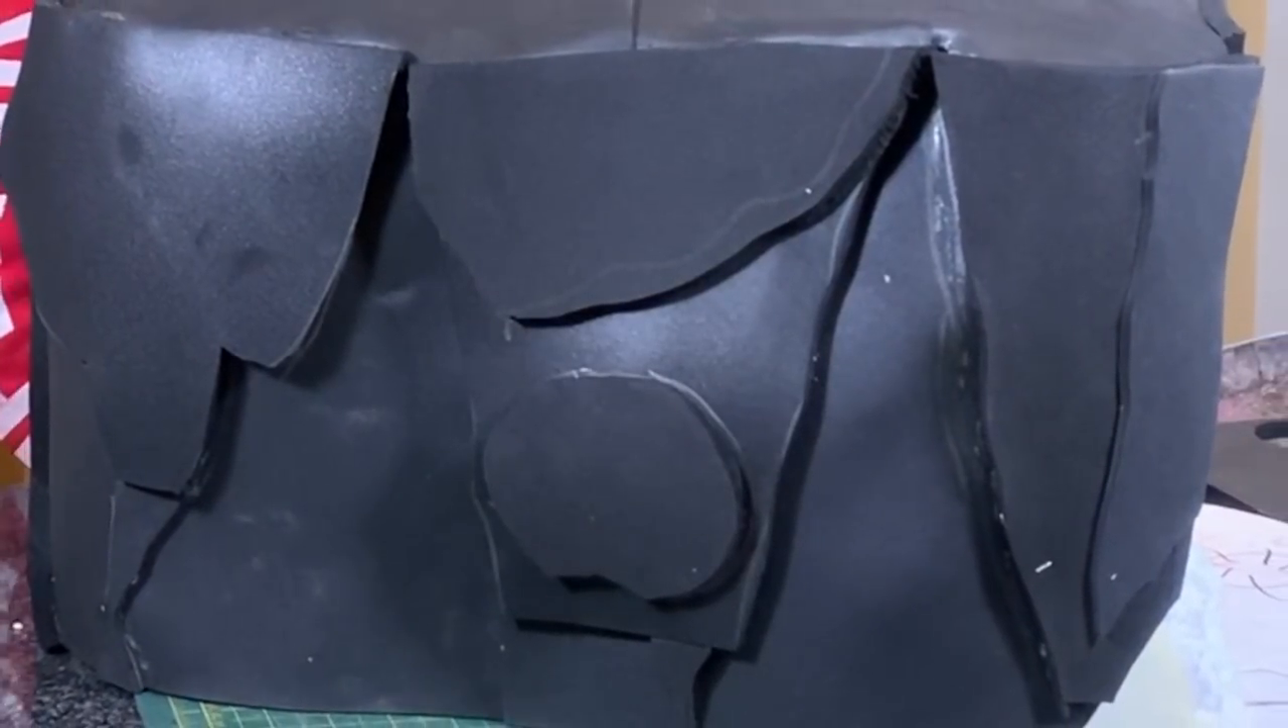So I stuck all my bits of foam on and I started to get my rock face and this is still very draft and then I looked at it and I thought it's nowhere really to put my doll.